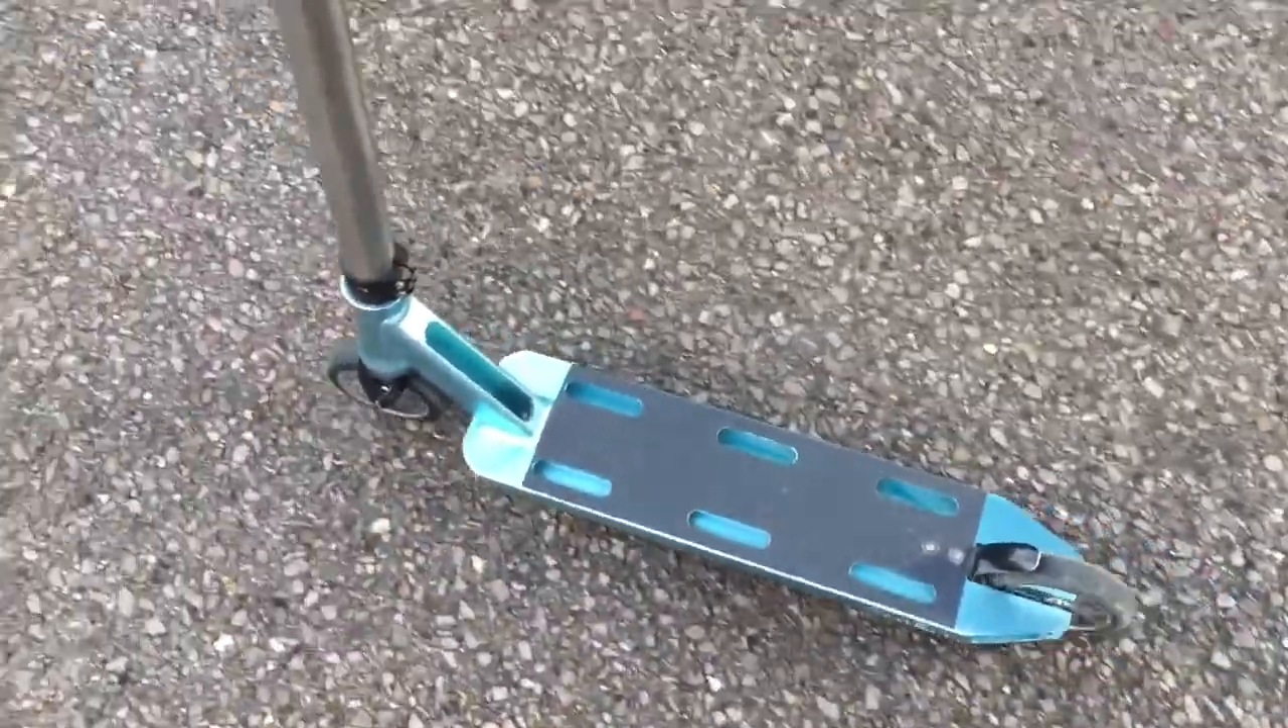We've now got the scooter back together with the grip tape on.